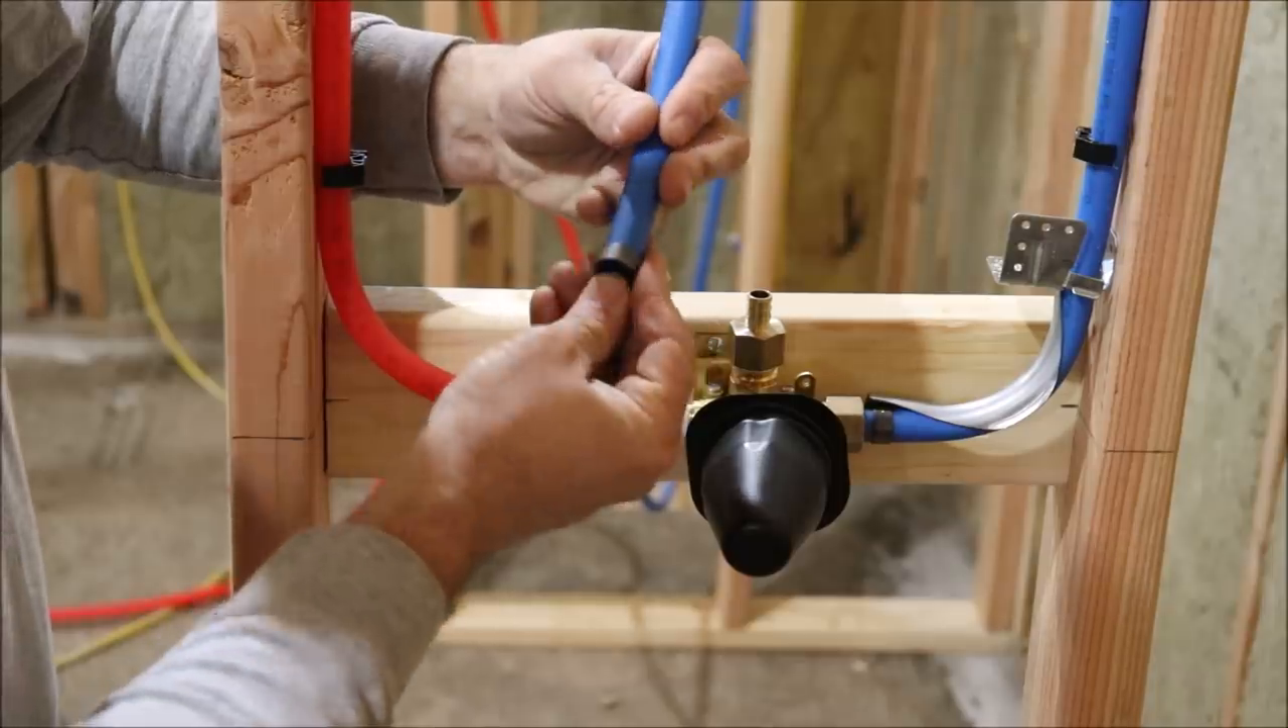Alright, so we've got our line cut off at the valve here and all we have to do is put our fitting on there and then go ahead and crimp it down.